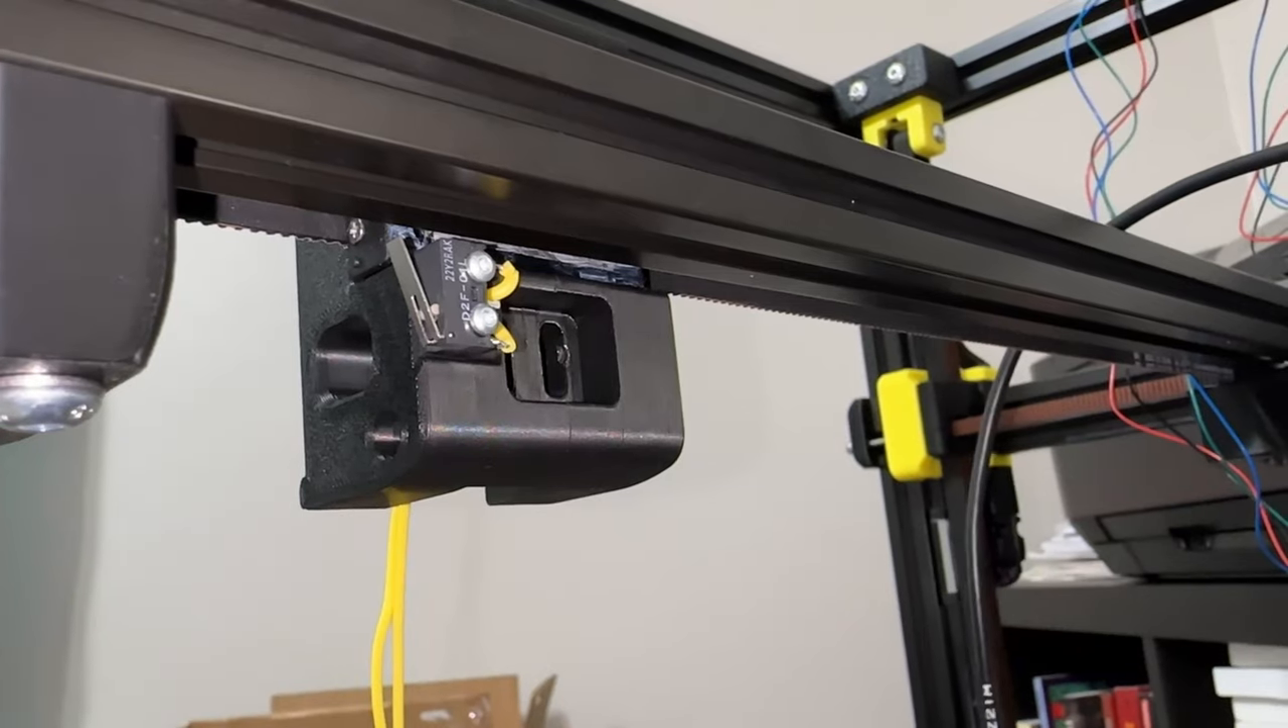I had to disassemble the stealth burner to attach the end stop and fish the wires through the carriage. I mounted the switch with the lever opening facing up.